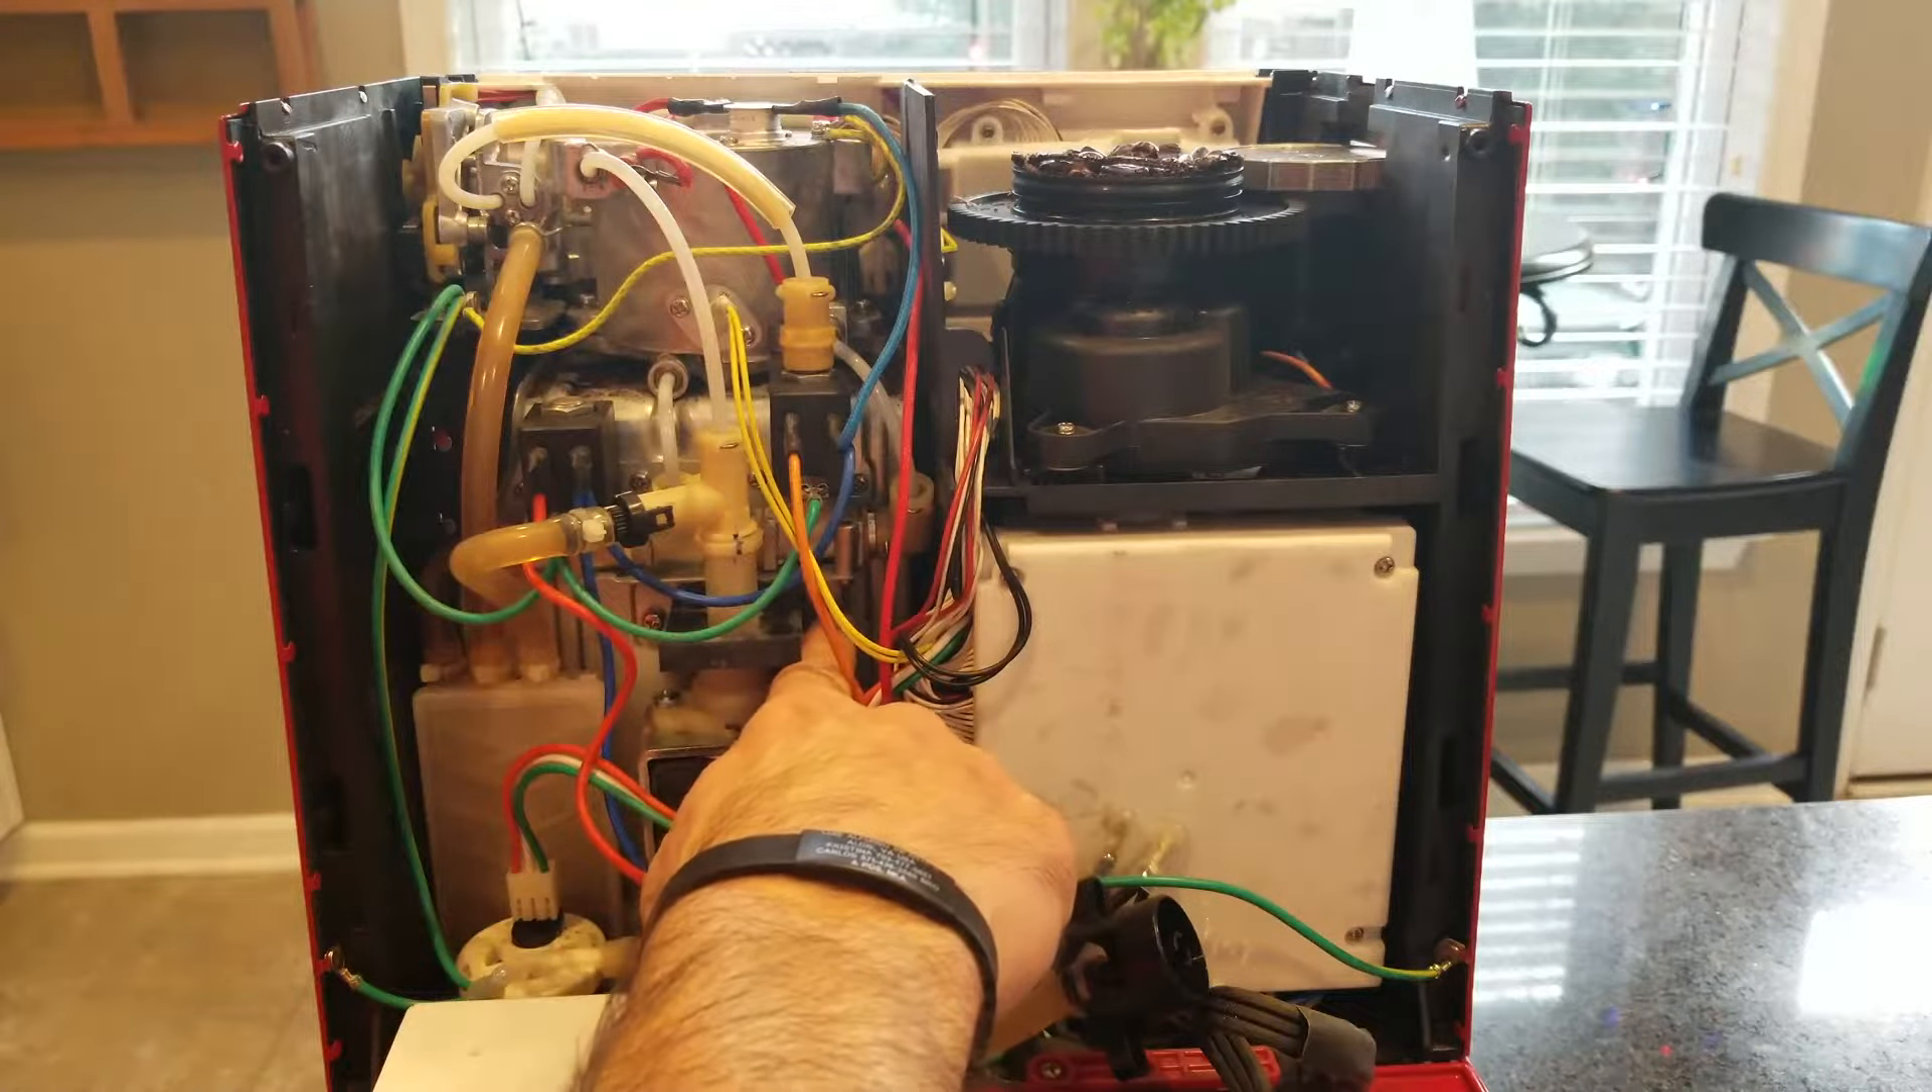We have the back of the machine wide open.